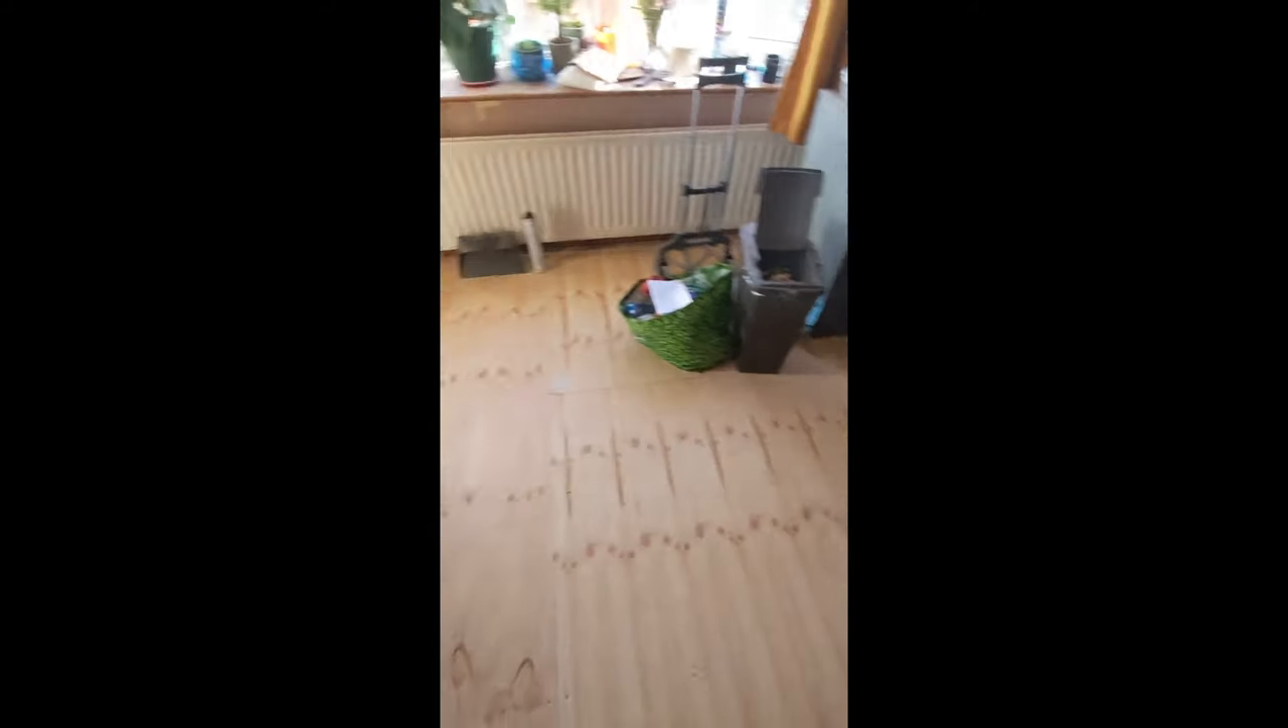Yeah, the living room, it's all been boarded now.